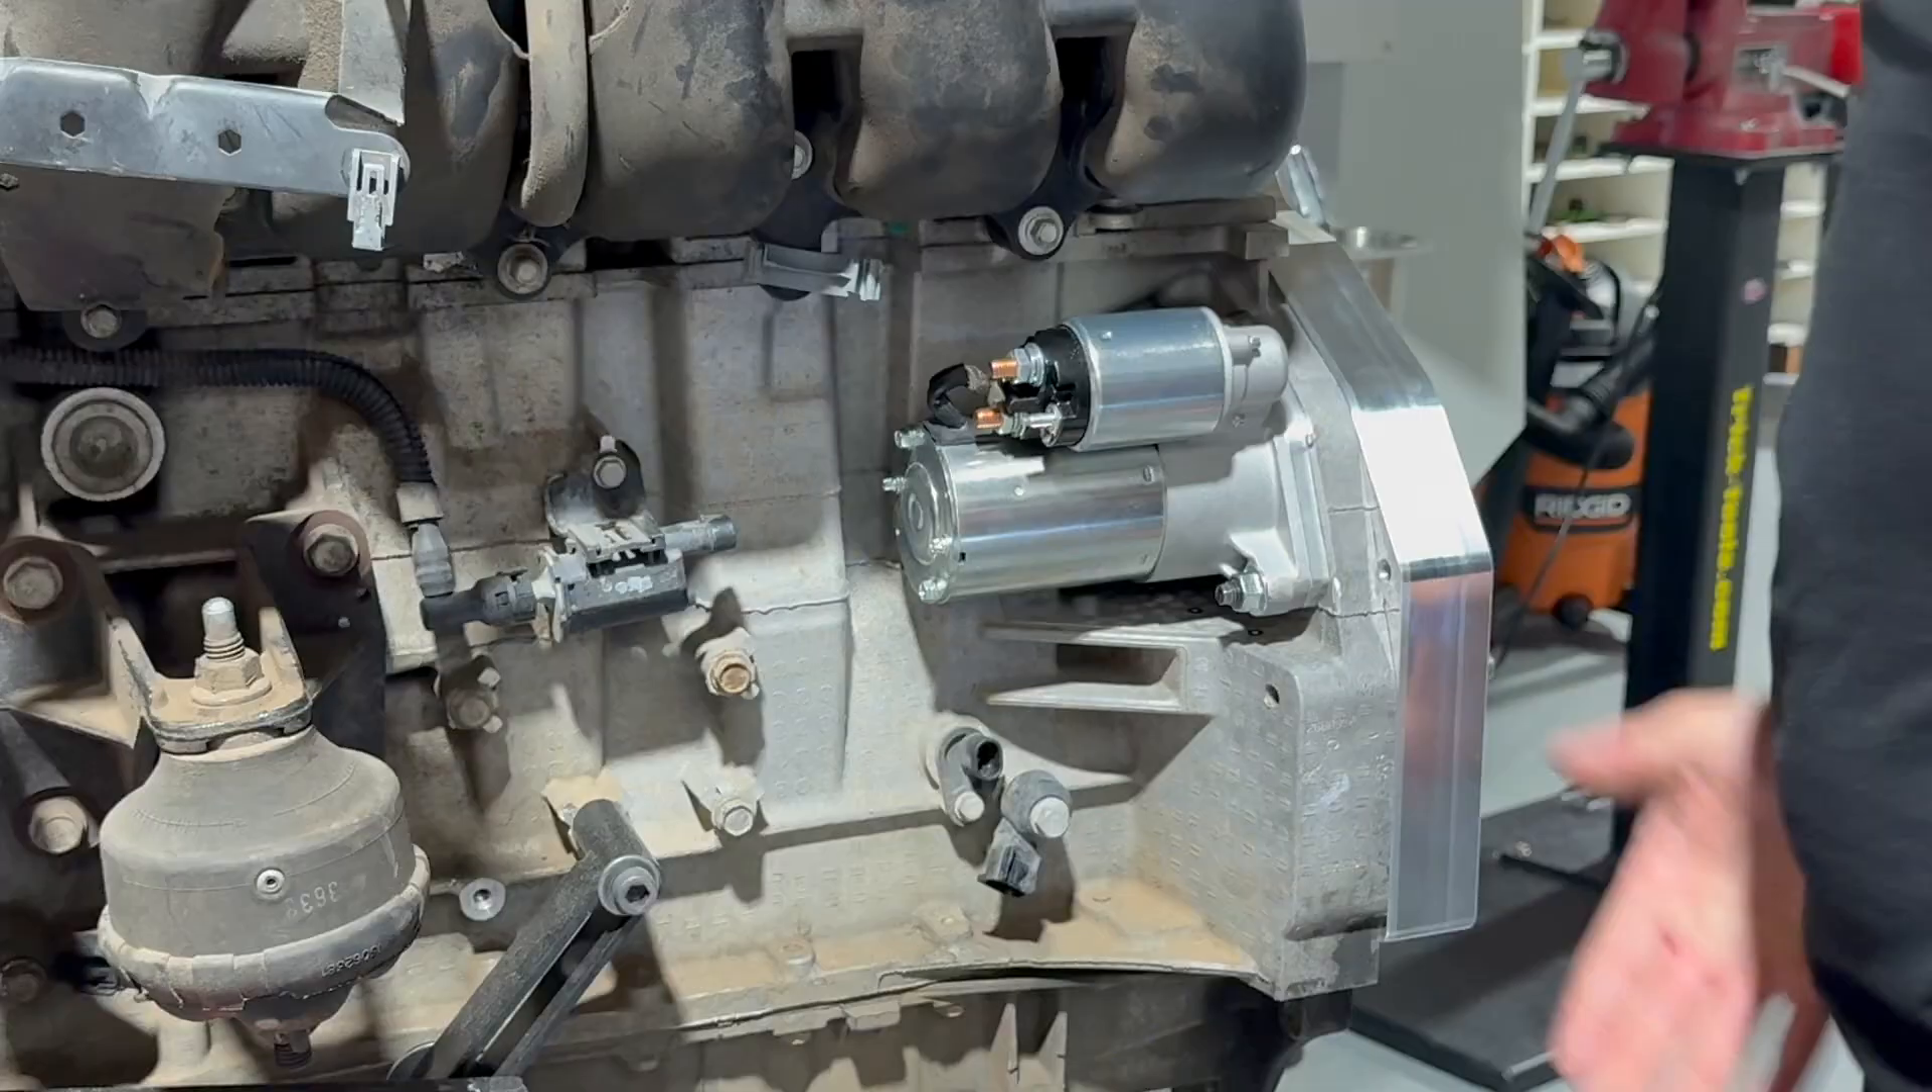And there you go. Factory starter installed.